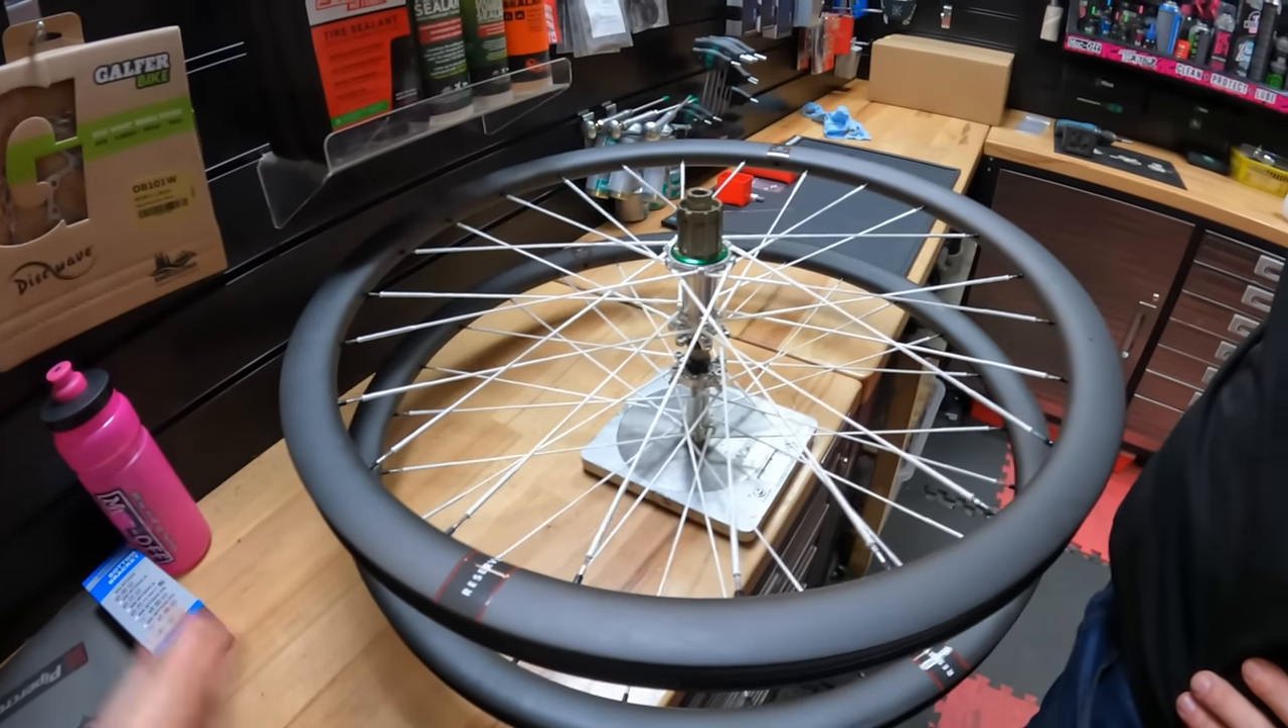We haven't got cassette rotors on here or anything yet or tires or anything.